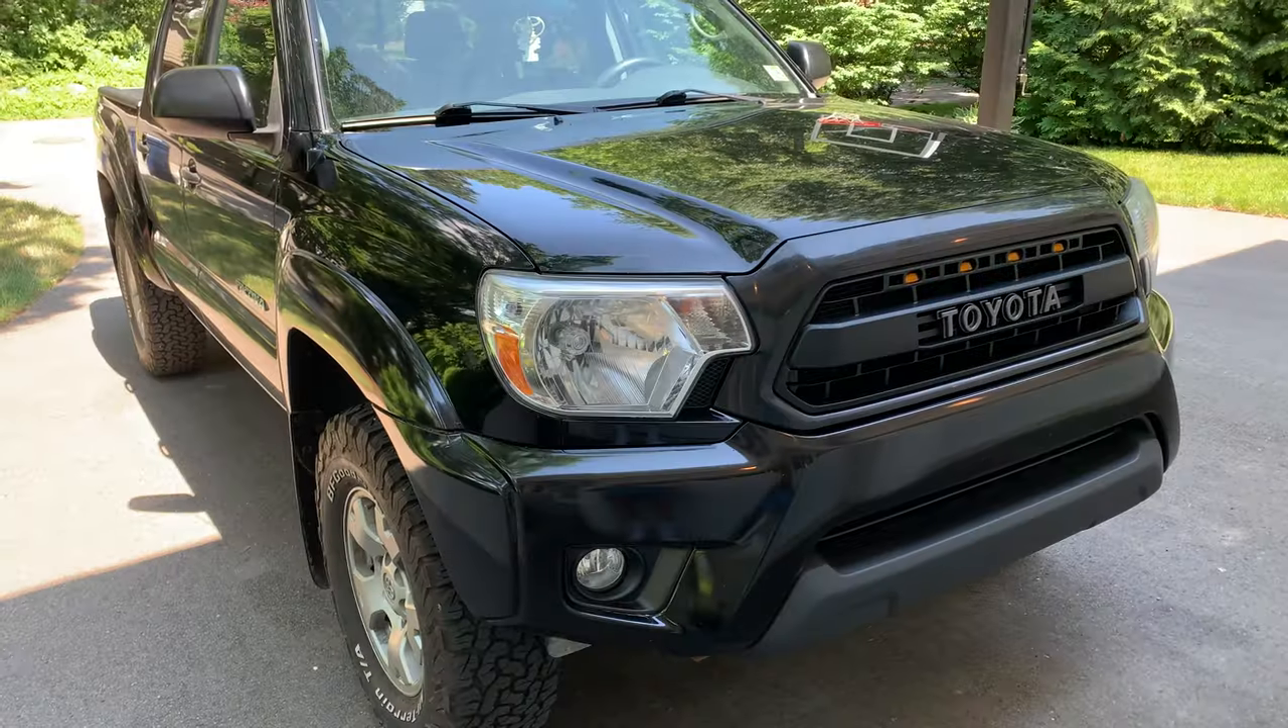Guys we have successfully finished installing our tacoma trd pro grill with the amber raptor lights.